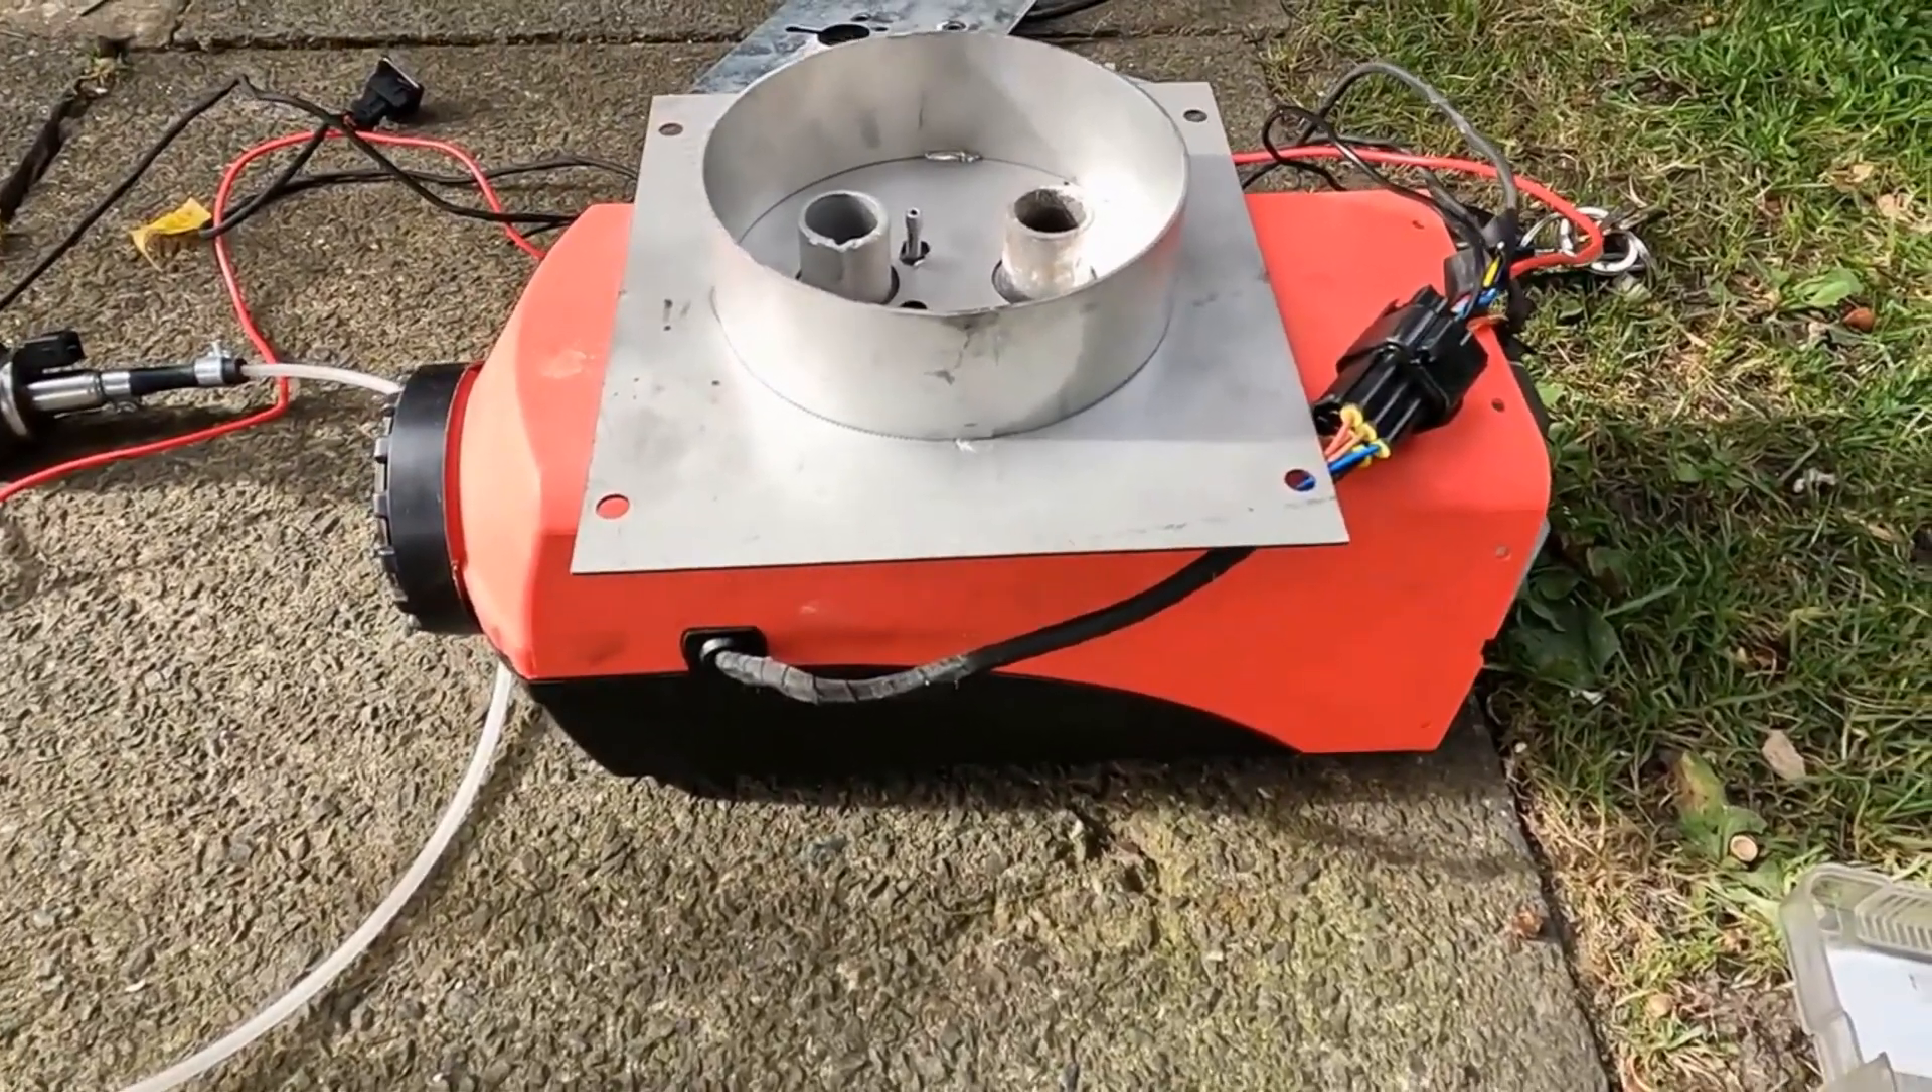Now then folks, back at it, I've drilled the plate, erm, it now fits, so, that's the circle you're going to cut out, of your floor, this is what you're going to attach it, to your floor inside with.